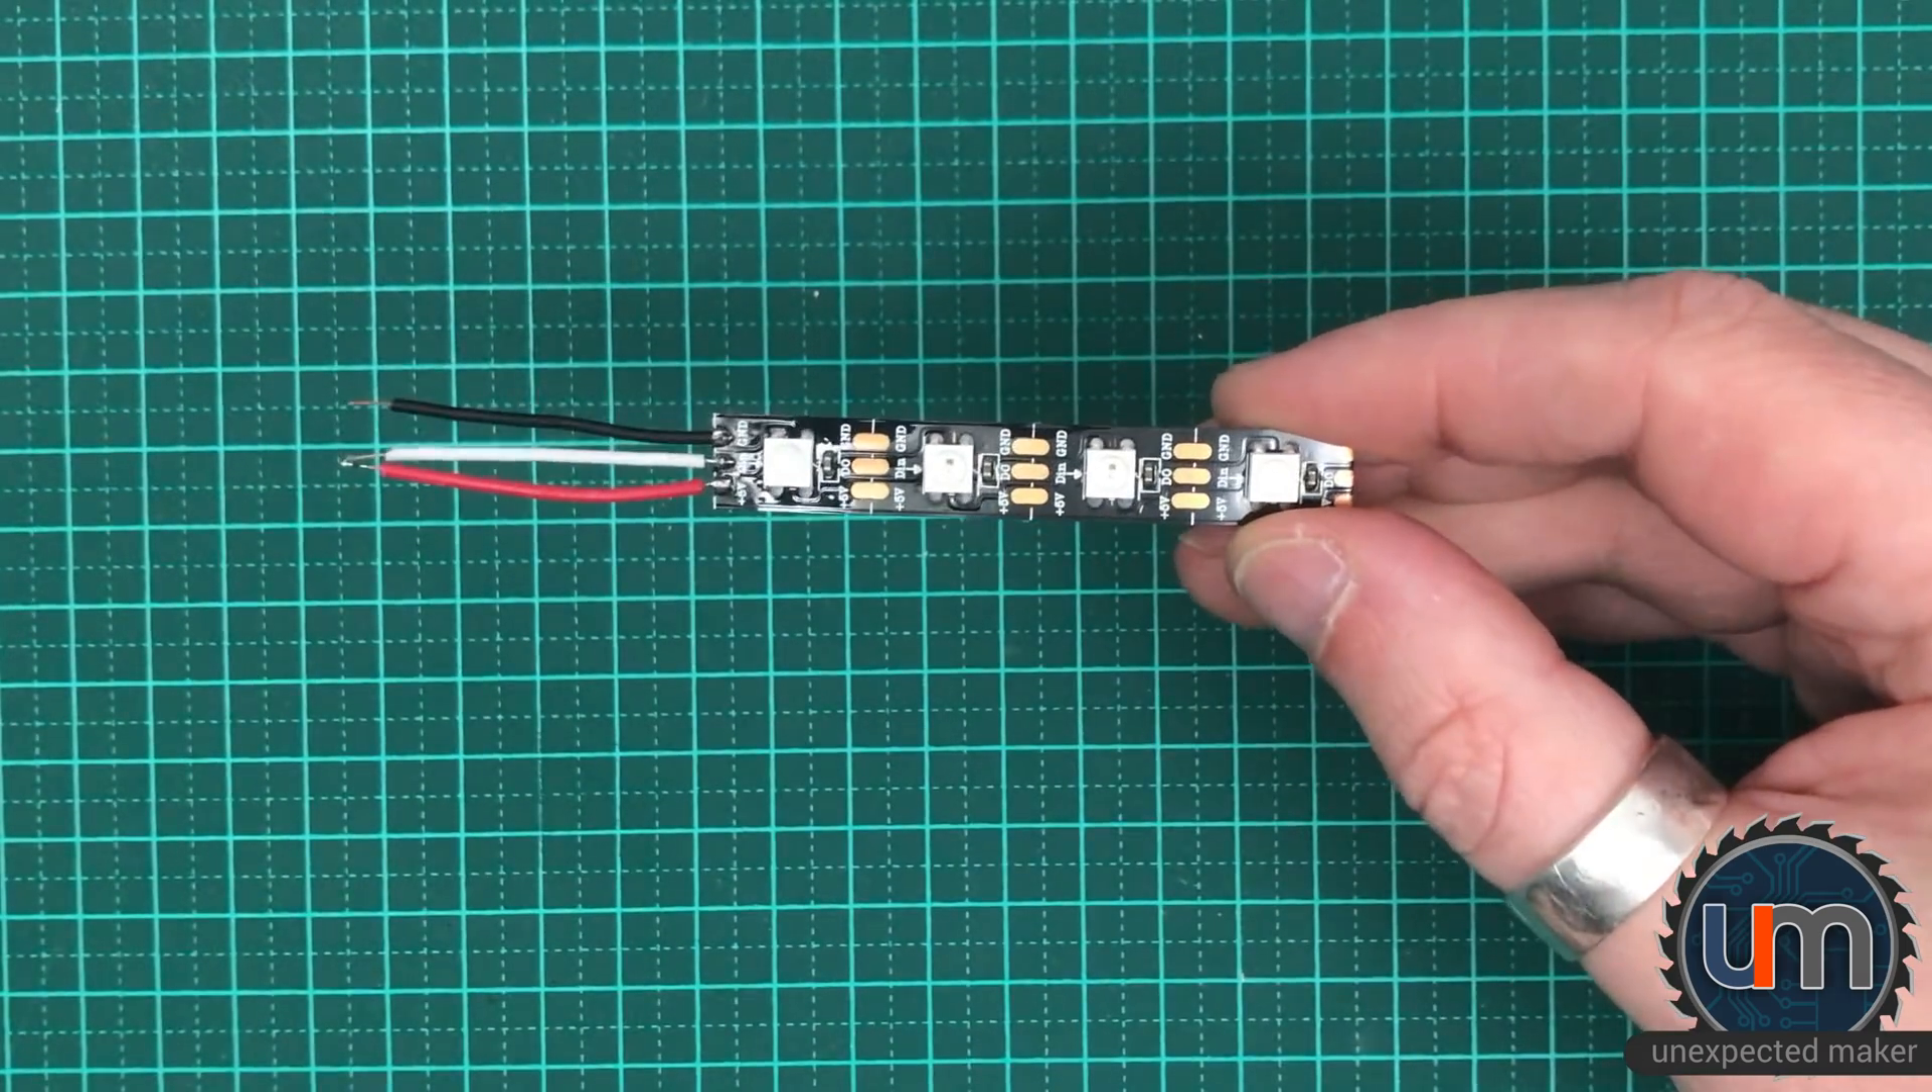So as you can see we've now got ground, data and 5 volts attached to the strip with the data going this way.